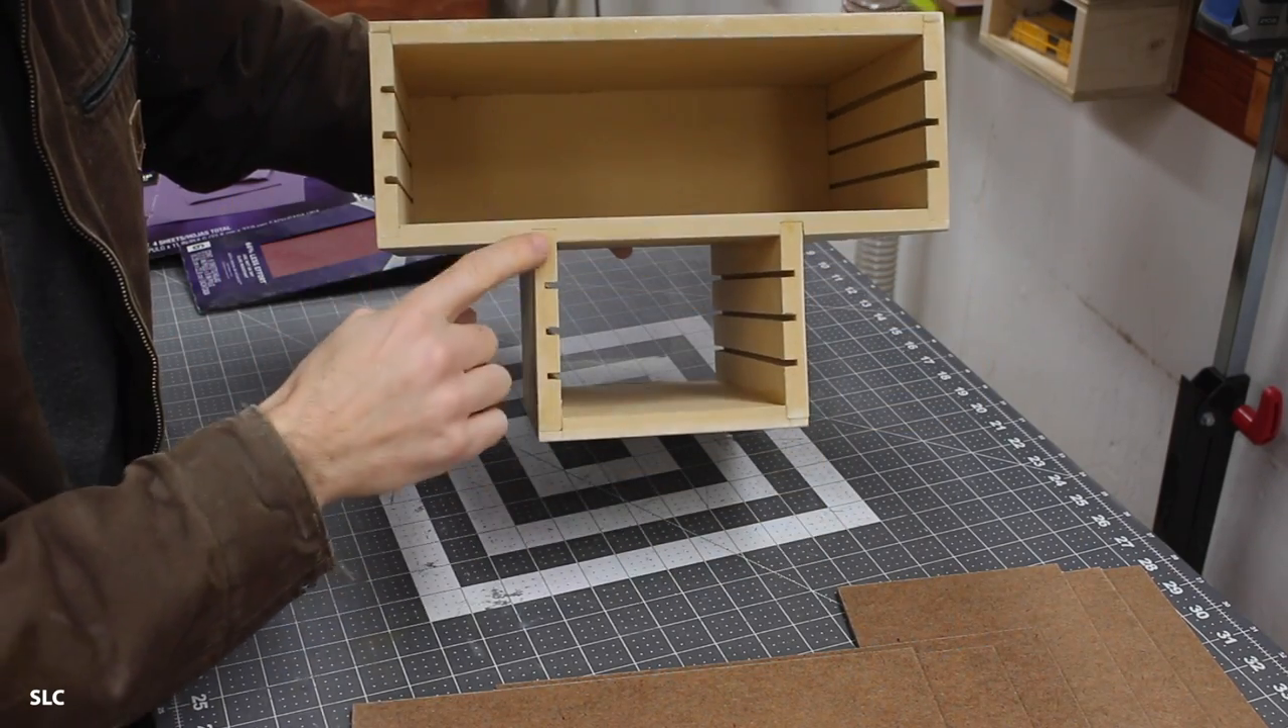So I built these boxes and added a little additional piece on the bottom.